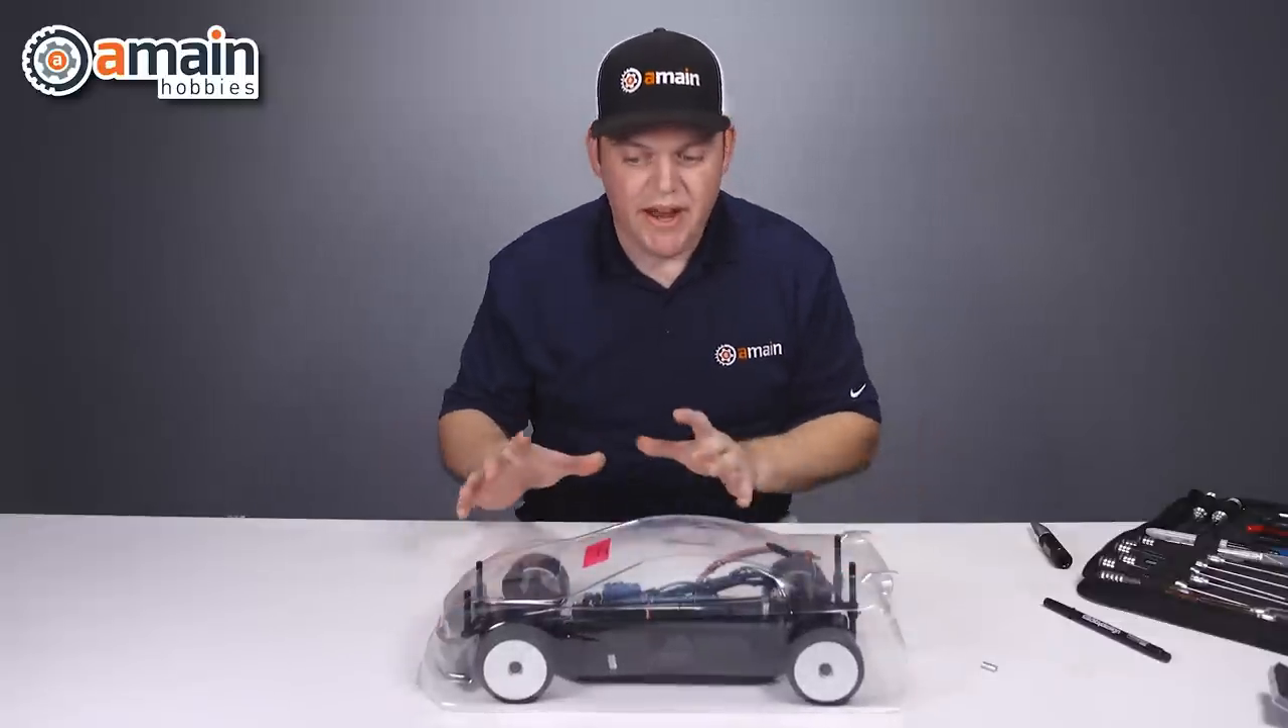That looks pretty nice on there. All right. The body is on there.